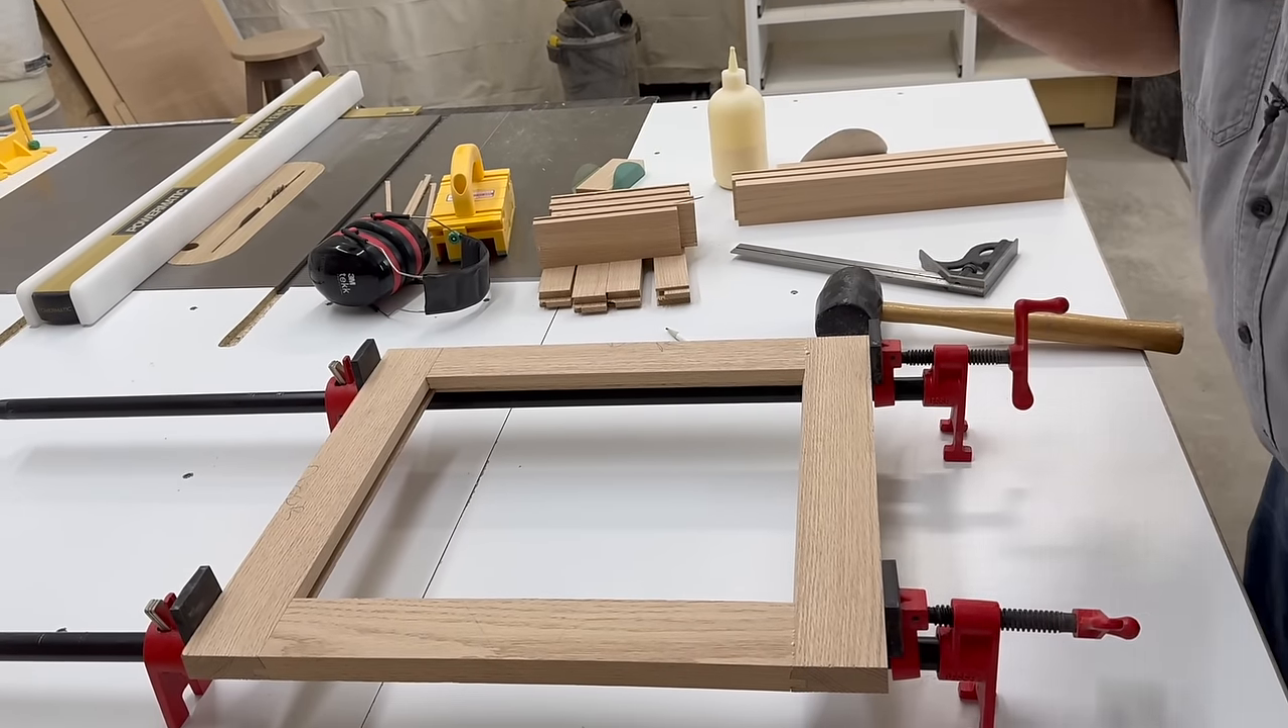There's one of our glass doors all glued together.